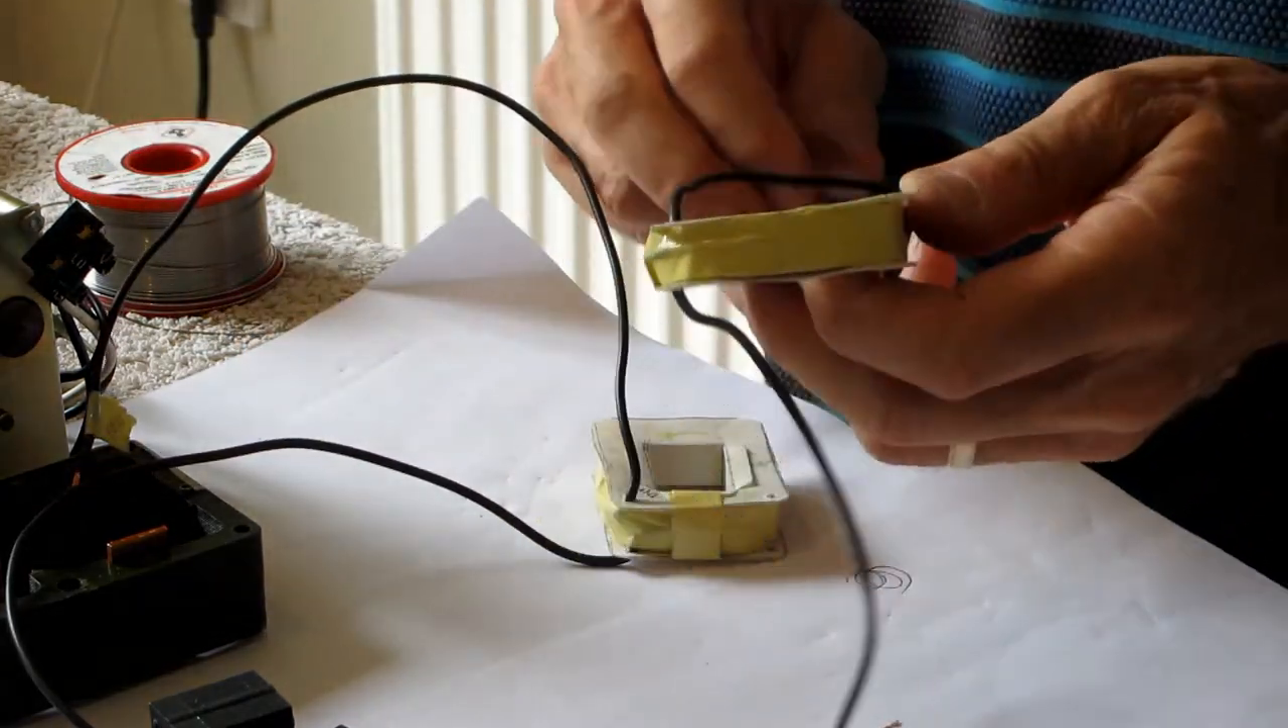I've got both of these coils terminated and both of them are completely insulated now with tape.